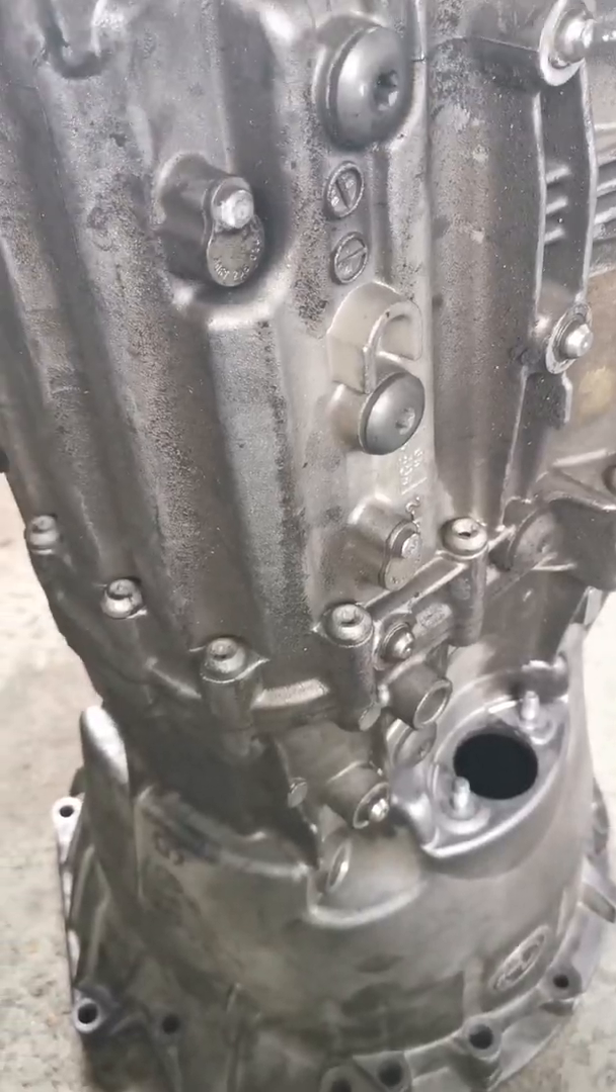So as you can see the gearbox is out we've taken the gearbox out of the 135 and we've found a few problems on the gearbox.